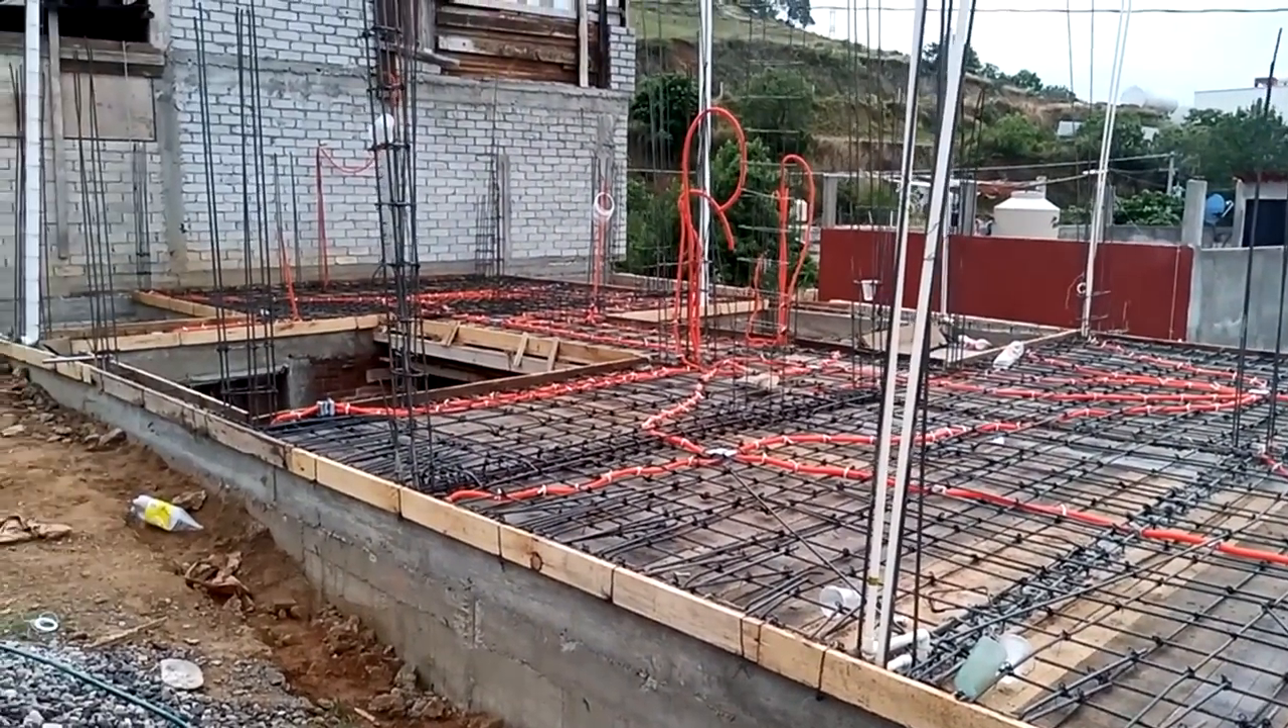Aquí ya hemos colocado la manguera con anterioridad.